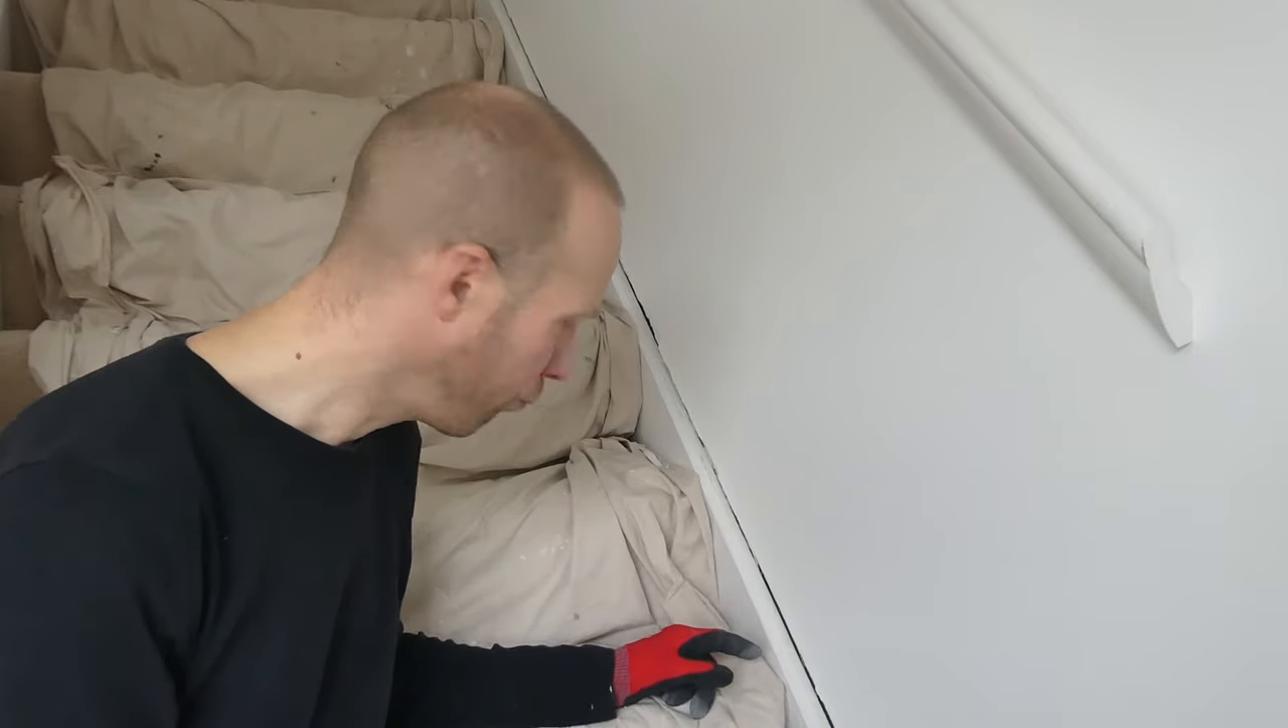Now, what you can see here is that the plasterboard has basically been fixed above the stair skirting, with a rather large gap, which obviously they thought would be a good idea, stick a load of cork in.